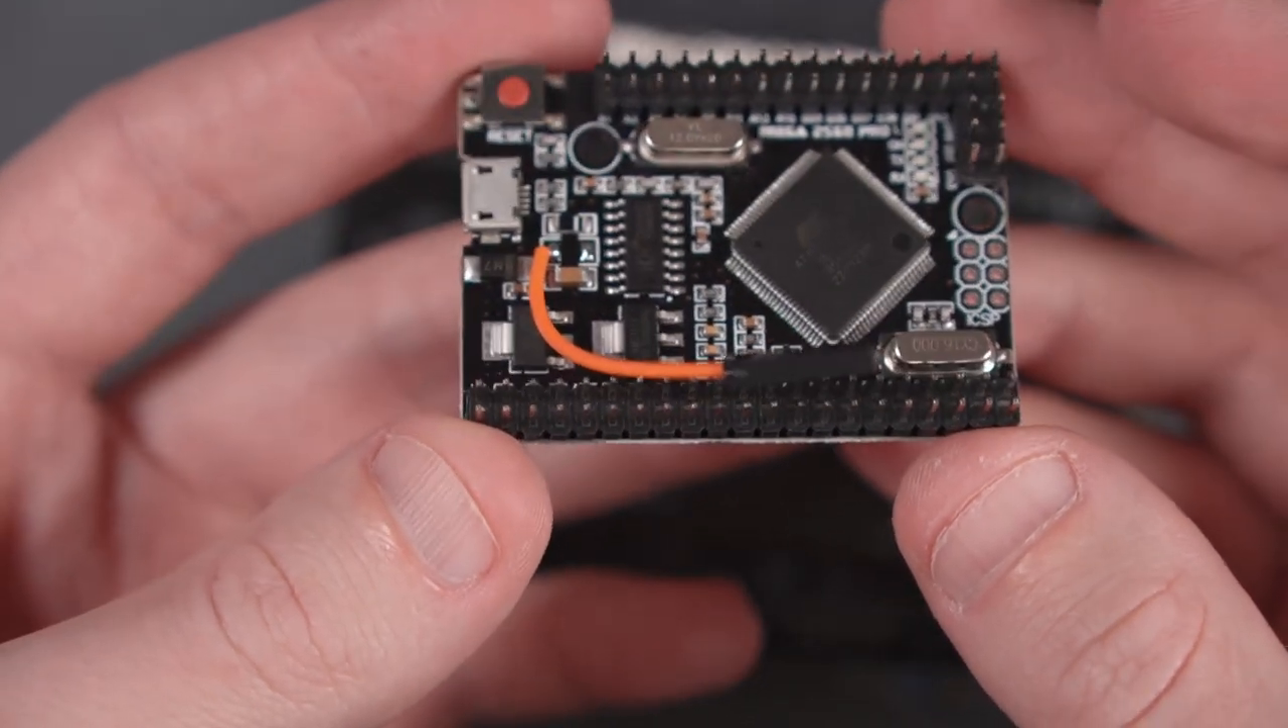Okay, that's all of the pin headers installed on the Arduino Mega.